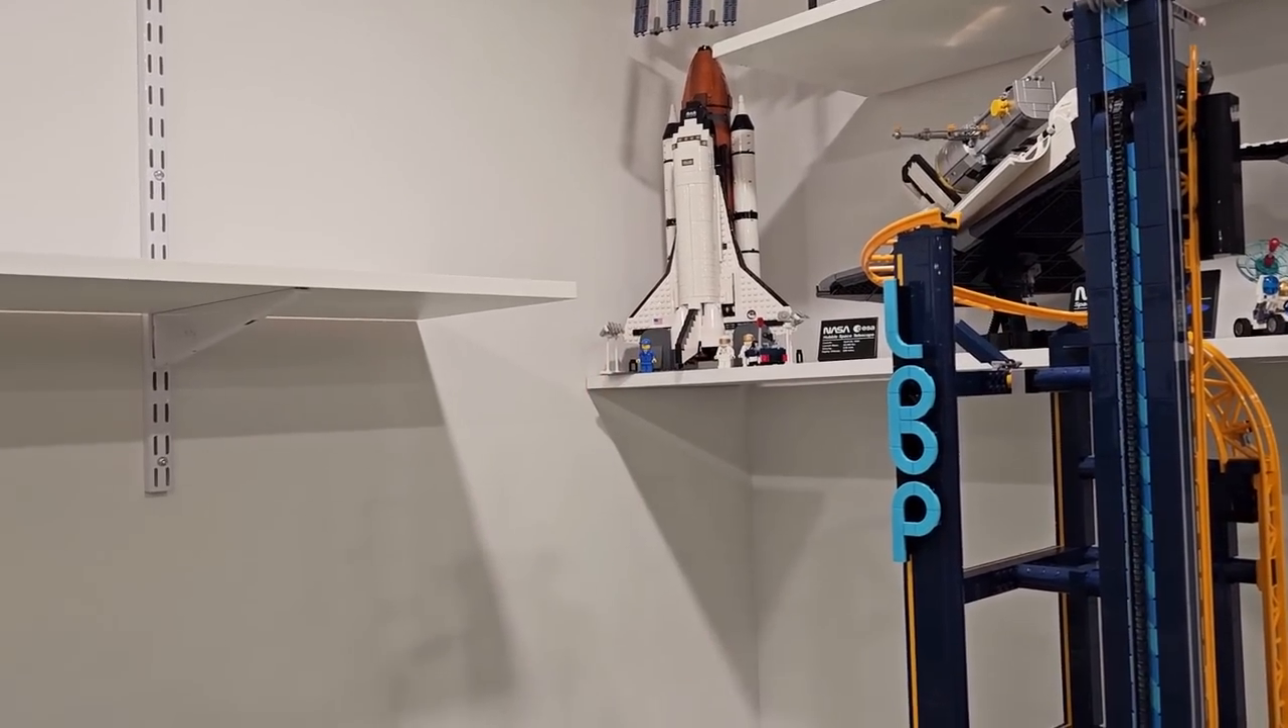So there's the first shelf installed.